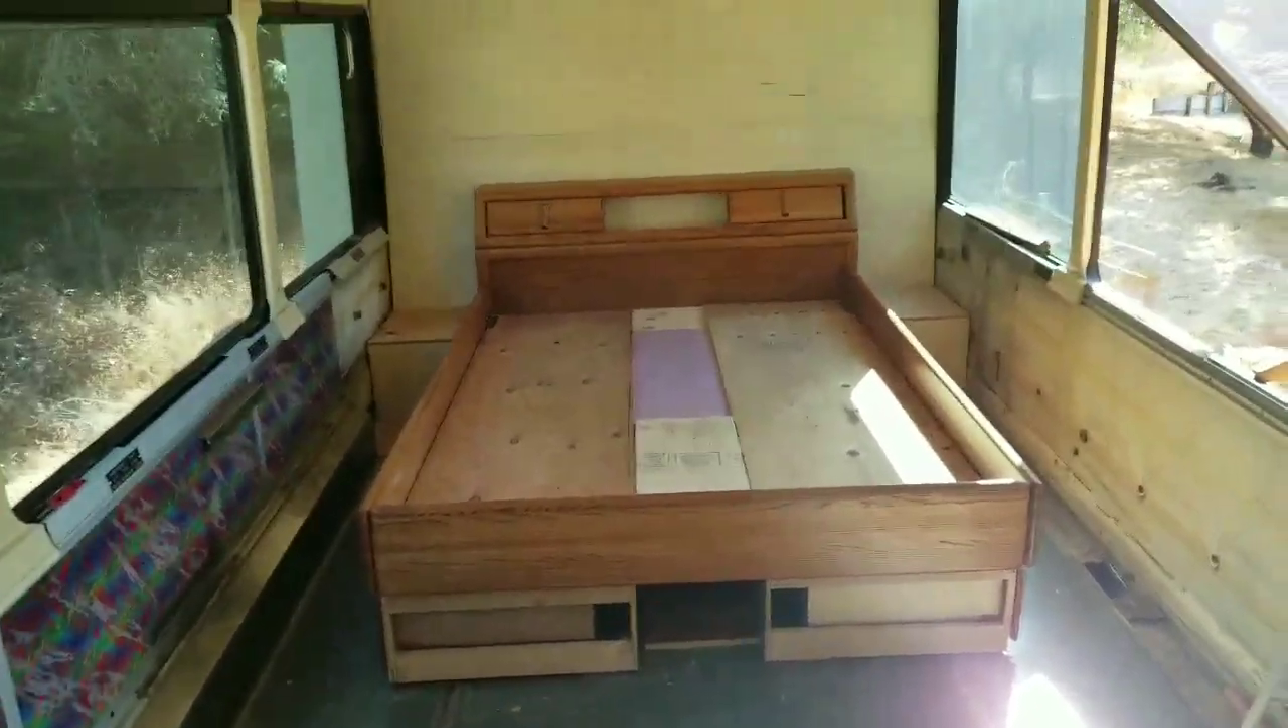There is the craigslist free bed installed.